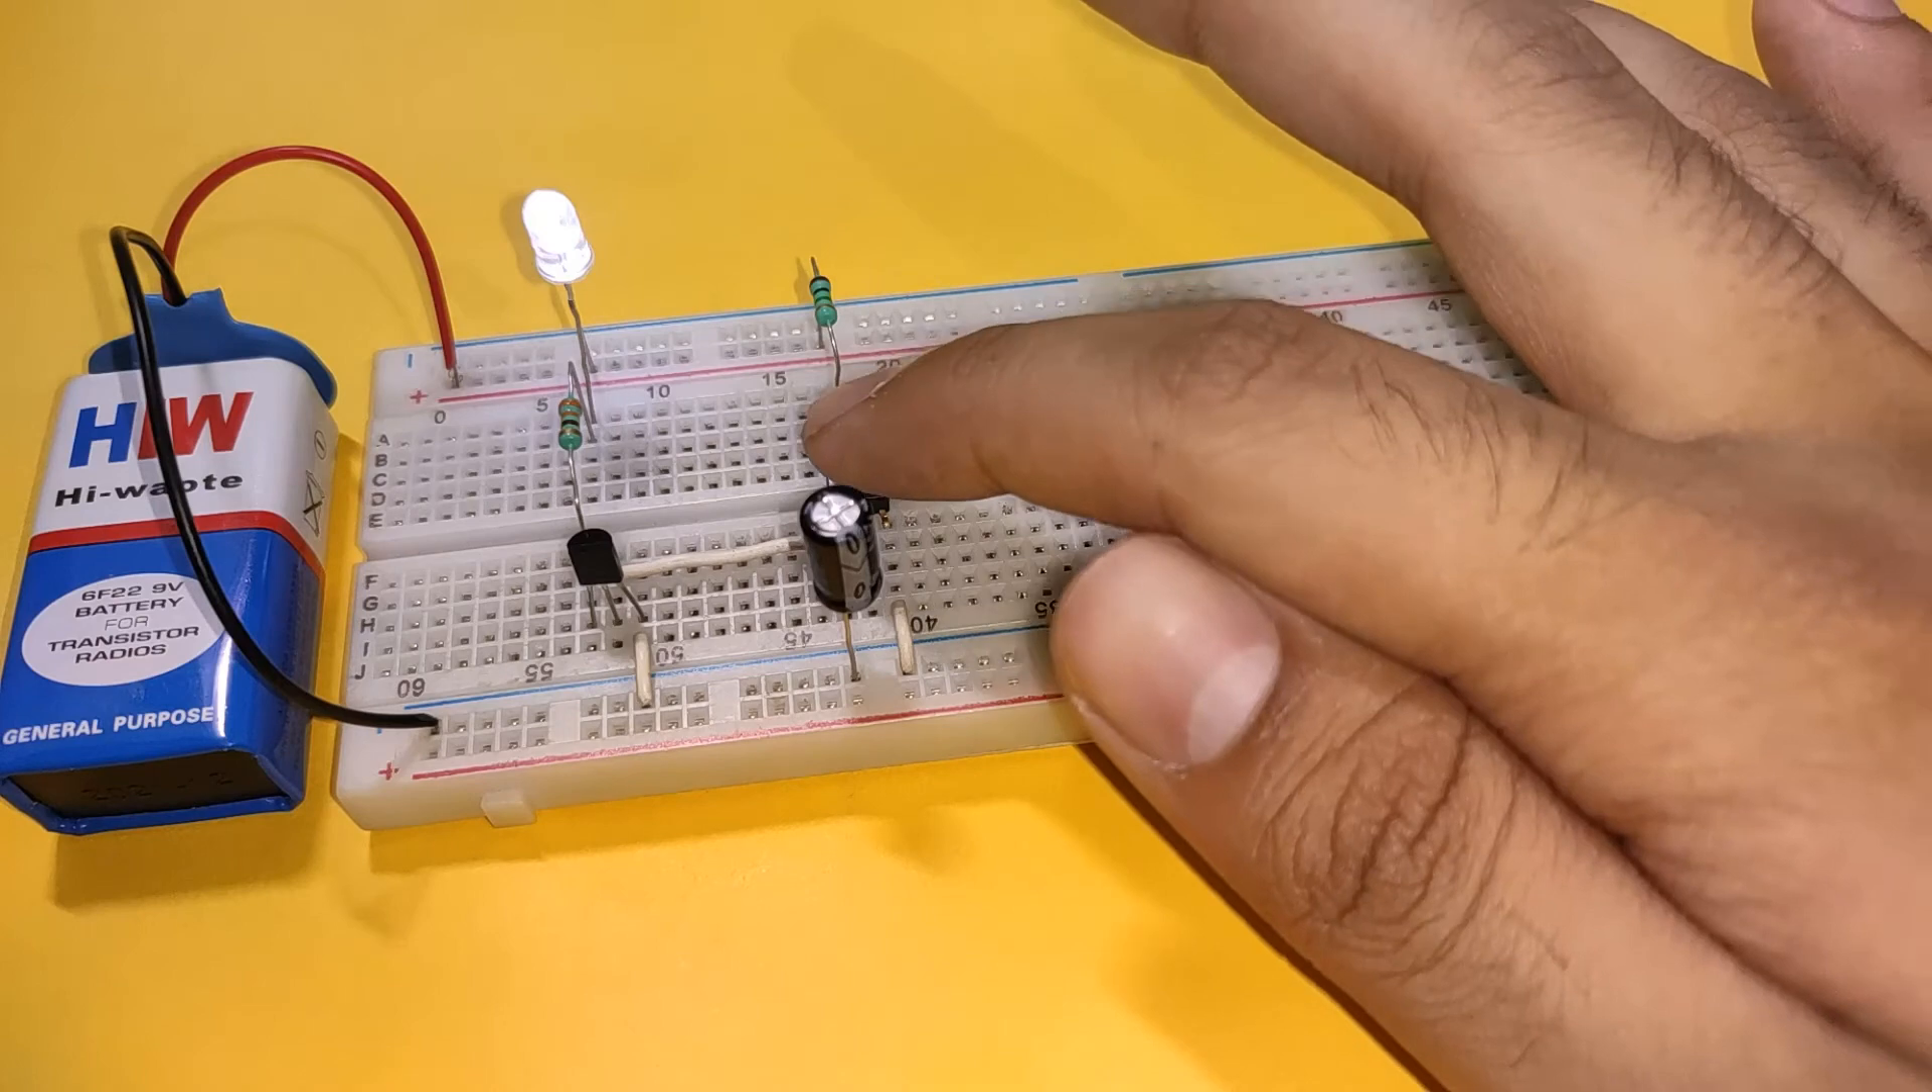Finally connect the power supply. With this, our circuit is complete.